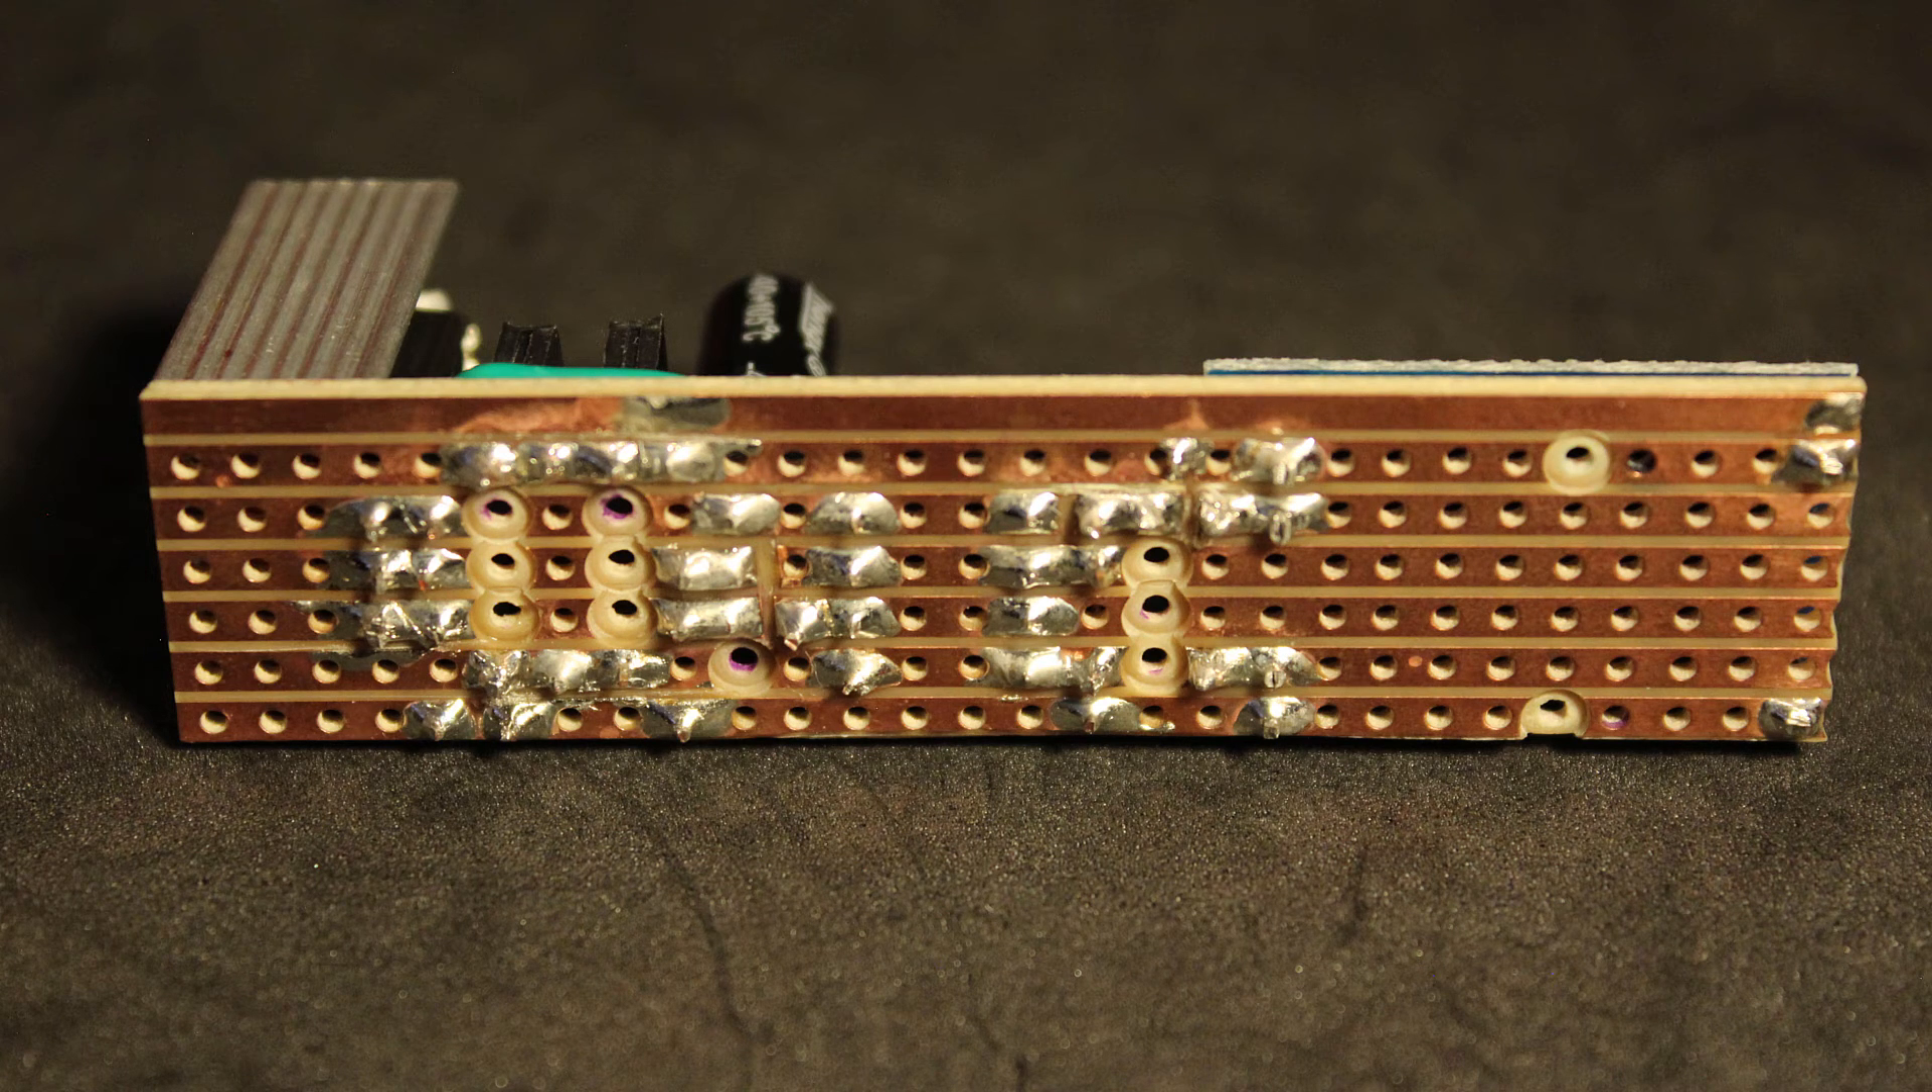After making the strip board it should look something like this. Now all that is left to do is simply assemble all of this in the housing.